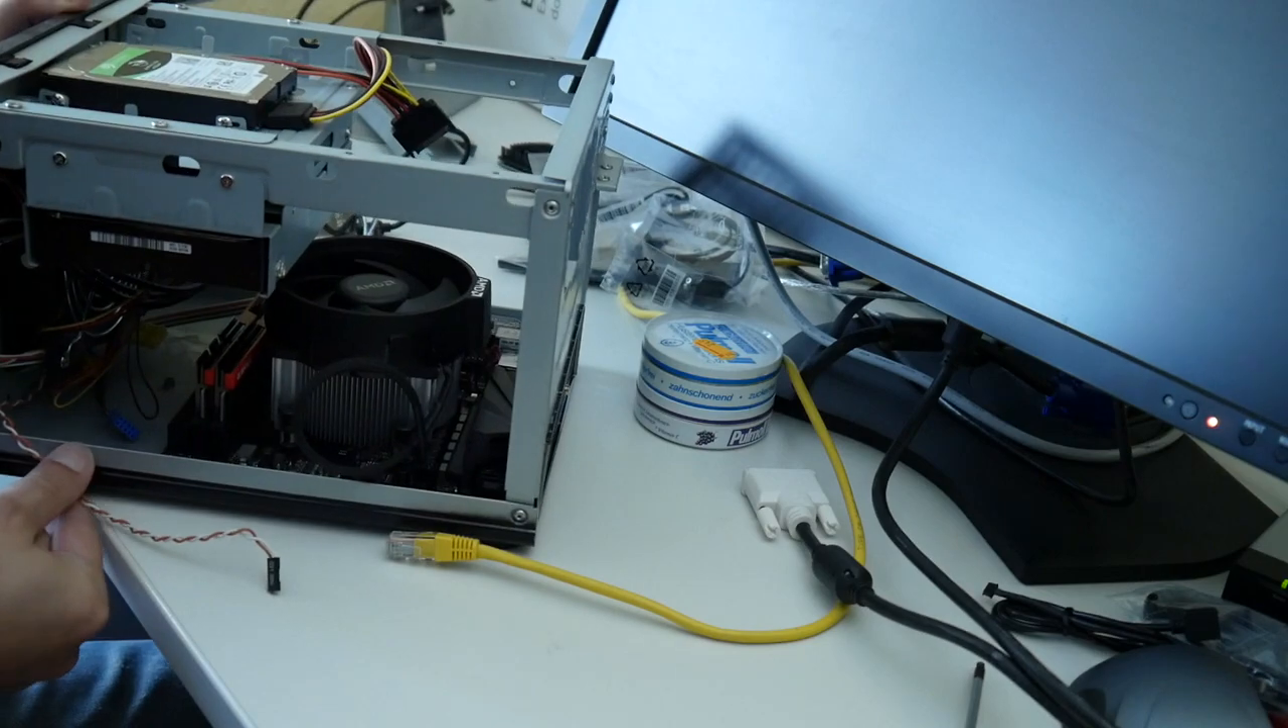Looks like we are lucky enough that this heatsink and fan fits in there.